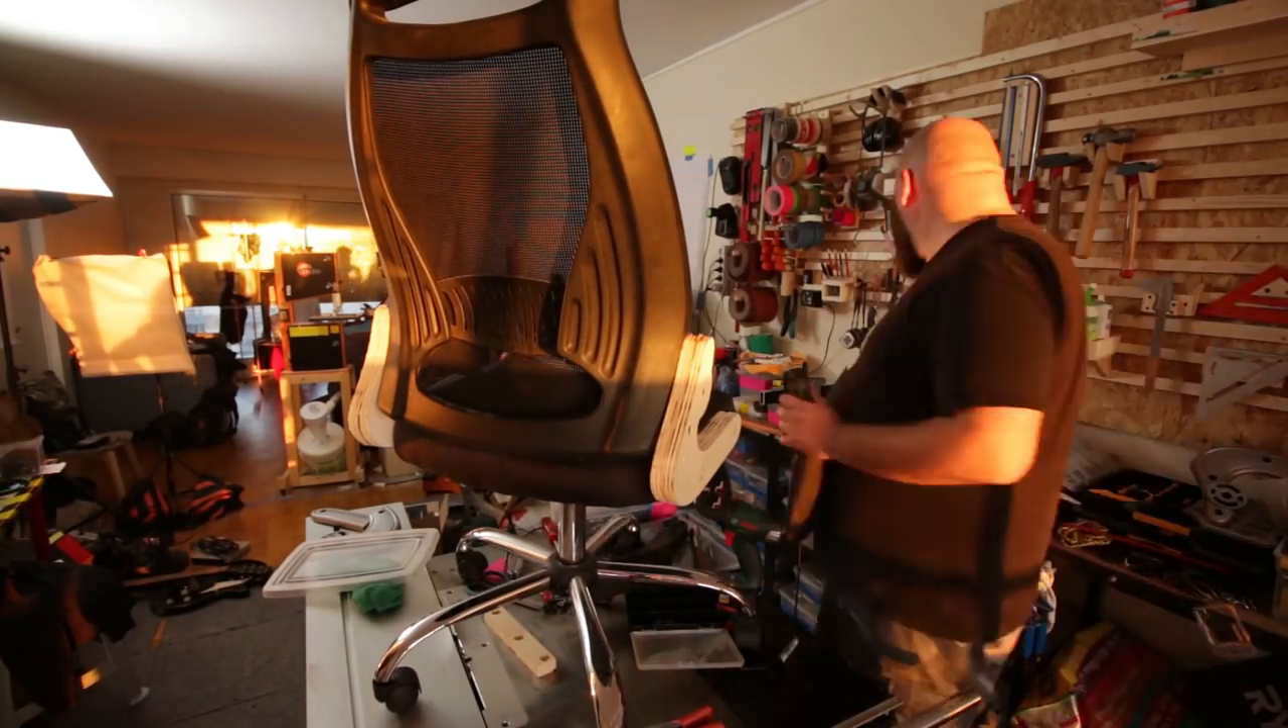Après avoir un peu sué le dossier est en place.